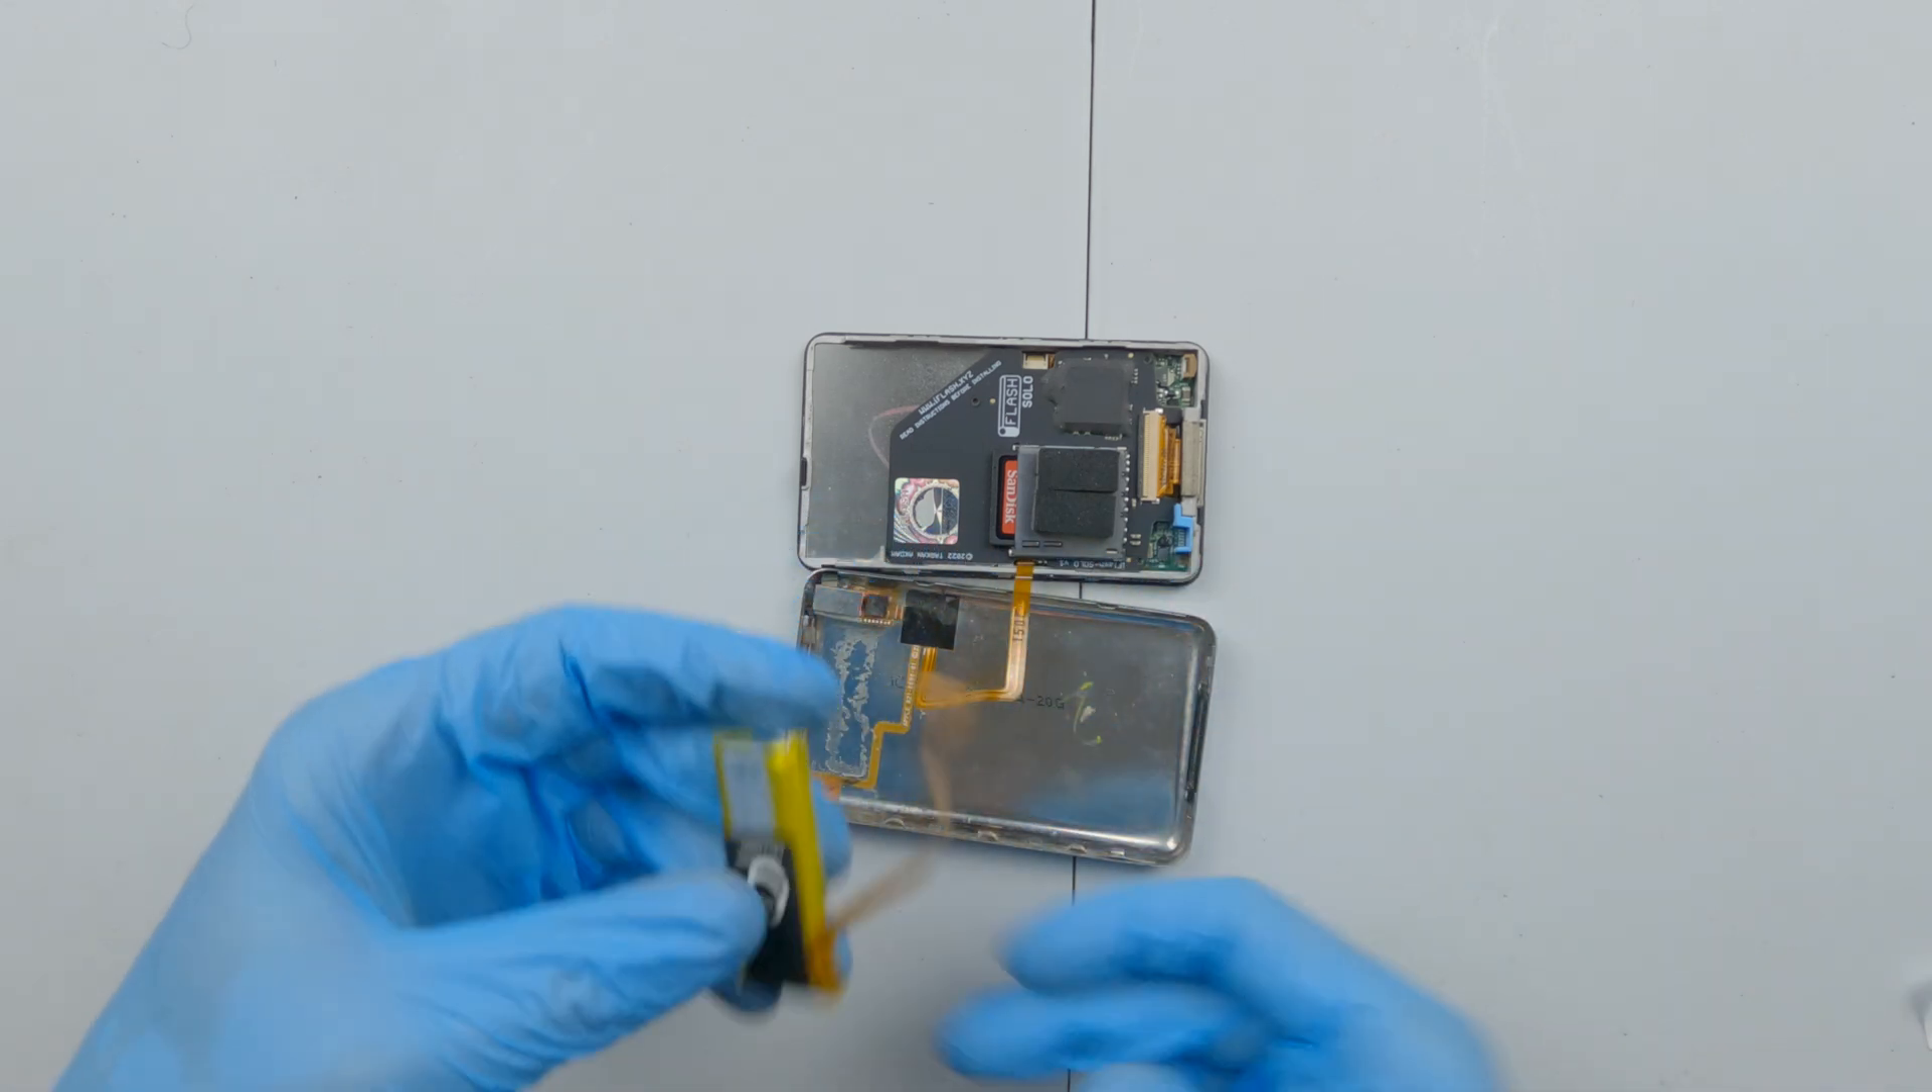The only thing that we have left to do now is to install the new battery.